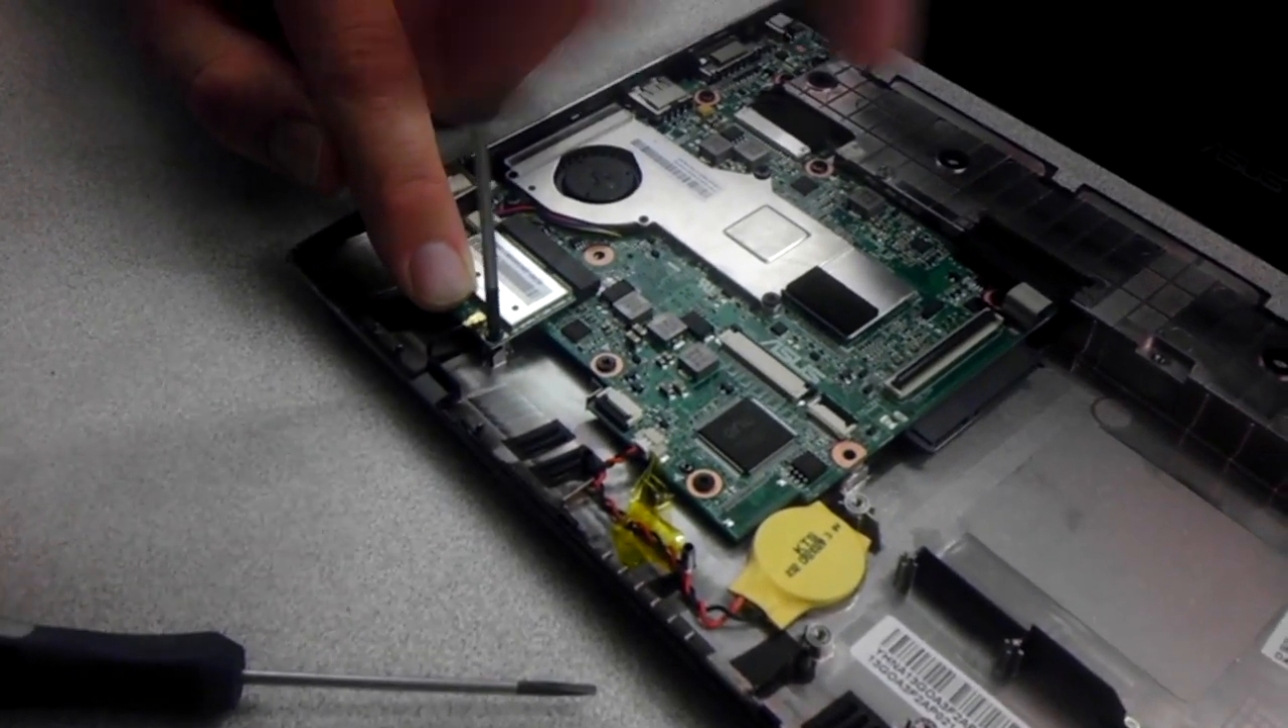Now the motherboard is back in.